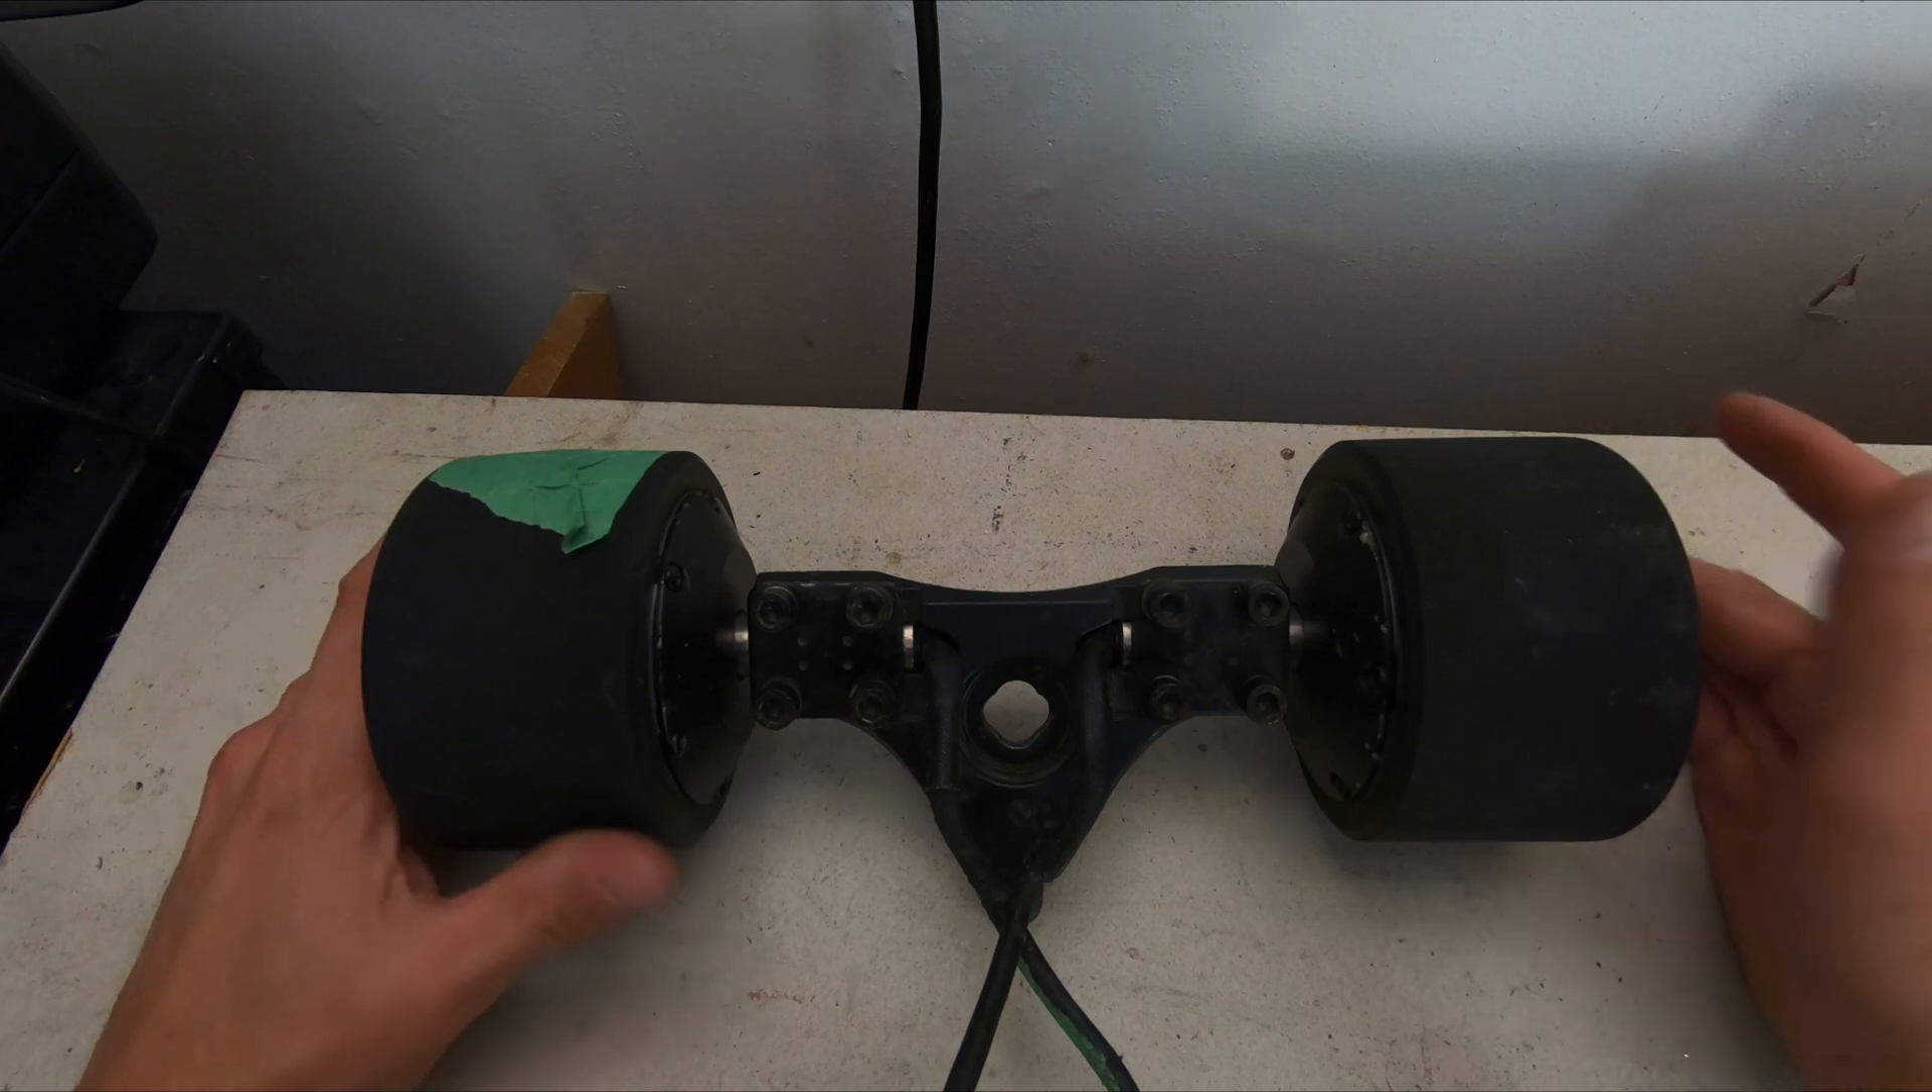Now that we have the rear drive assembly off of the board, we can begin taking off each of the motors.